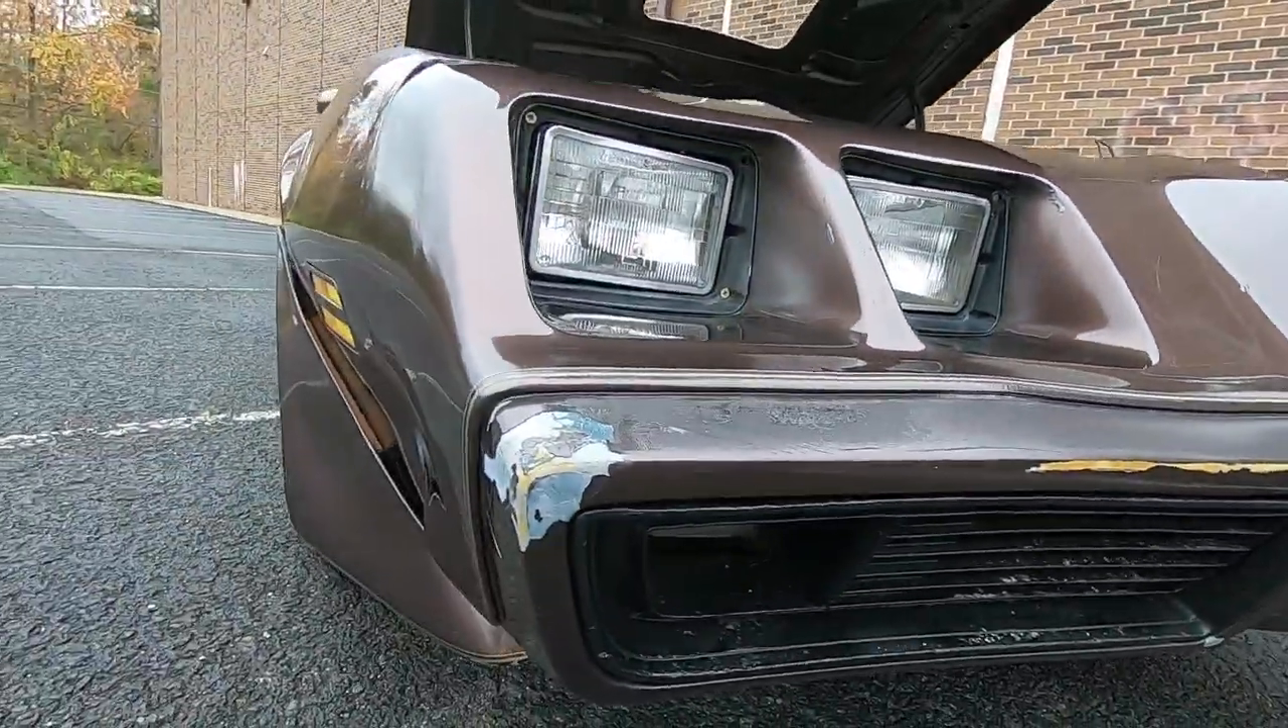A little bit of a gap here on this little plastic fender in the front.